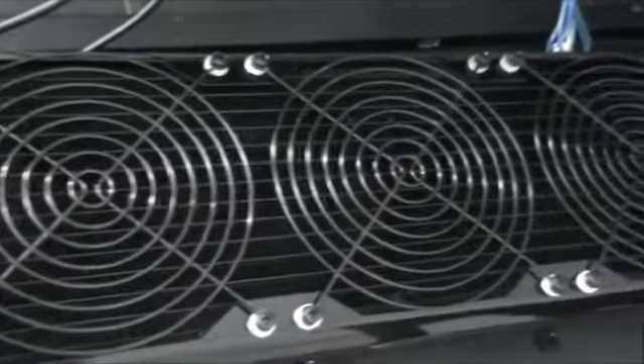Okay, so on this side I've installed the black ModSmart 140mm grills.